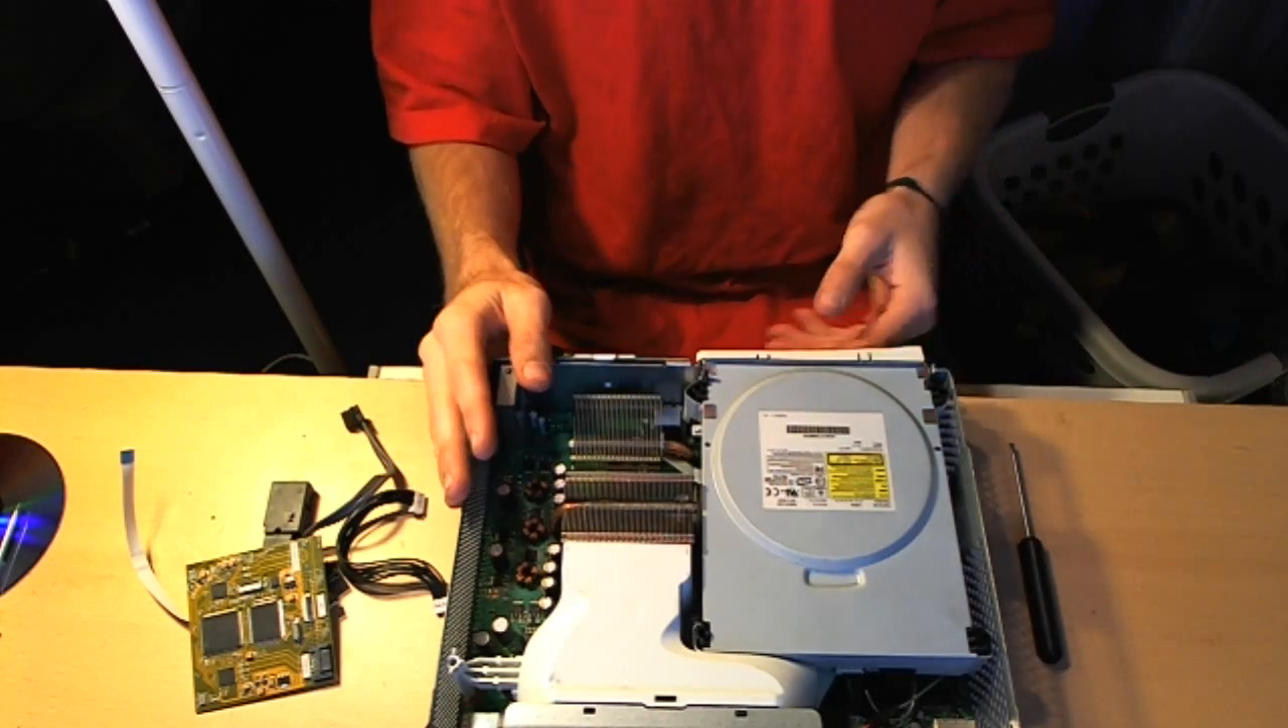Okay, so where I'm at right now, all I've done is I've taken the outer shell of the Xbox 360 off, and so your Xbox should be looking just like this.